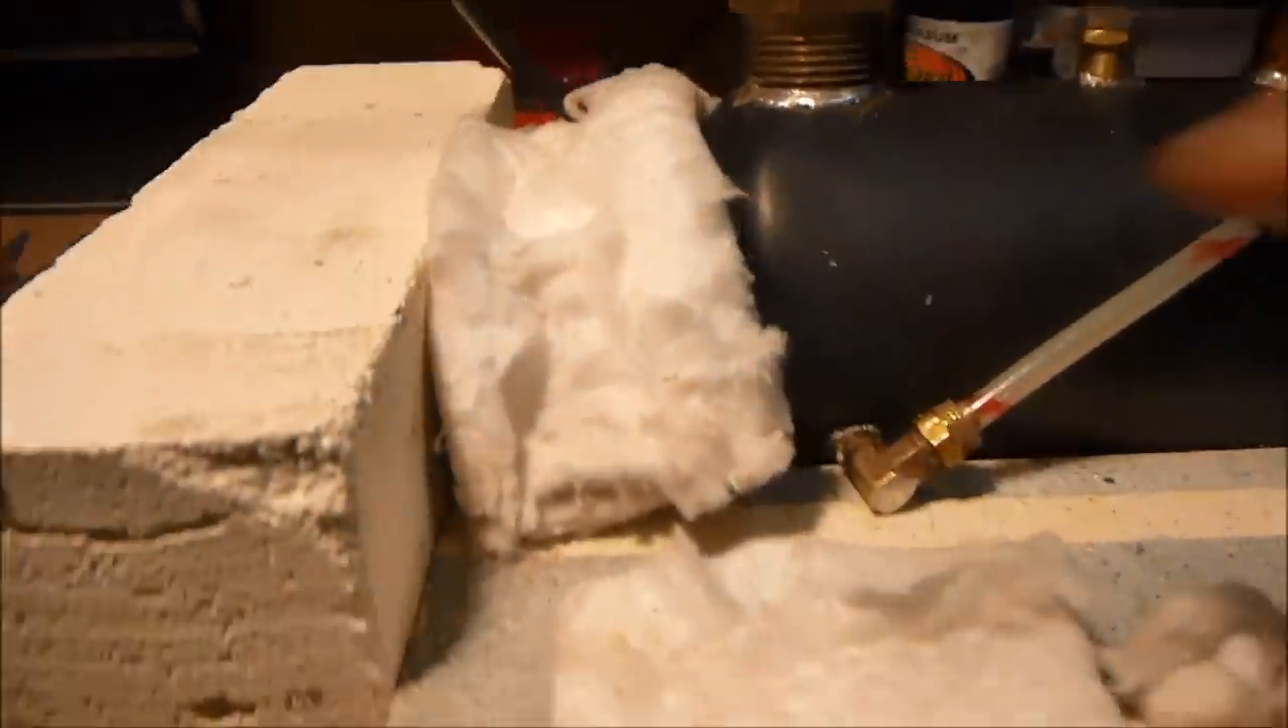So yeah and then this little piece of insulation just goes right on there like that to direct the hot gases through the boiler.